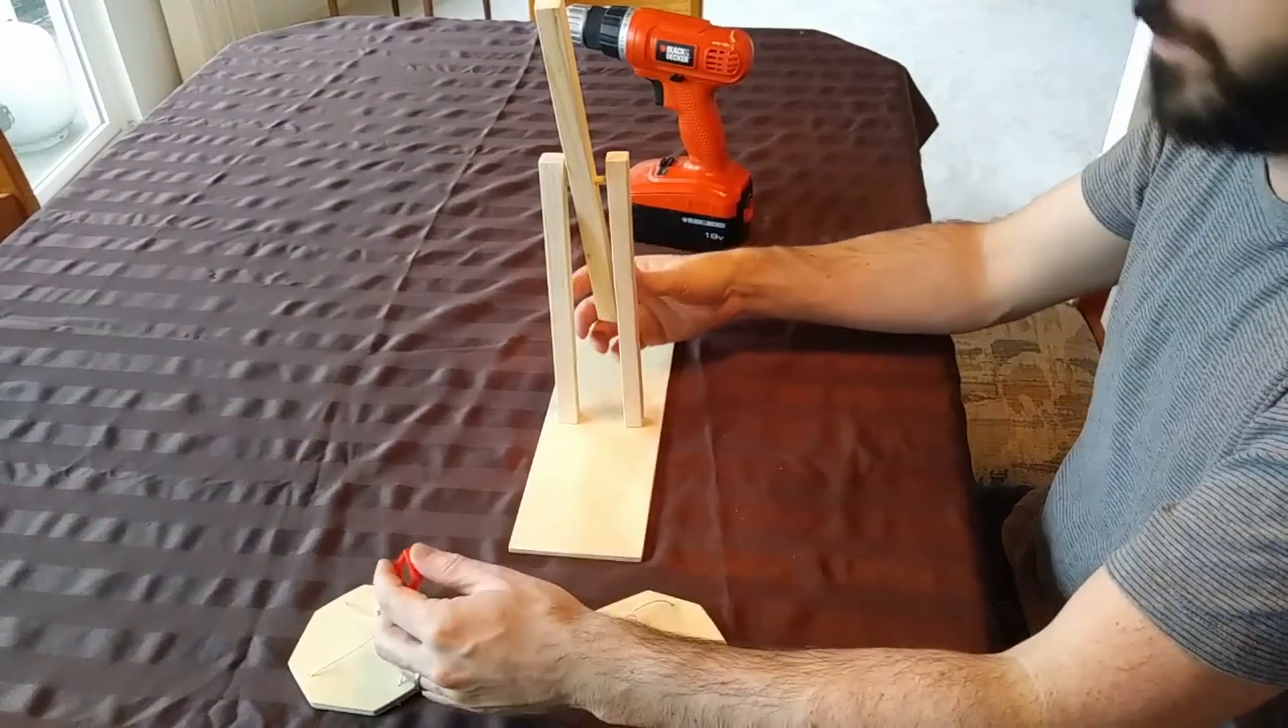We've got the majority of the balance scale actually built here. The last thing that we need to put on is just the two platforms.